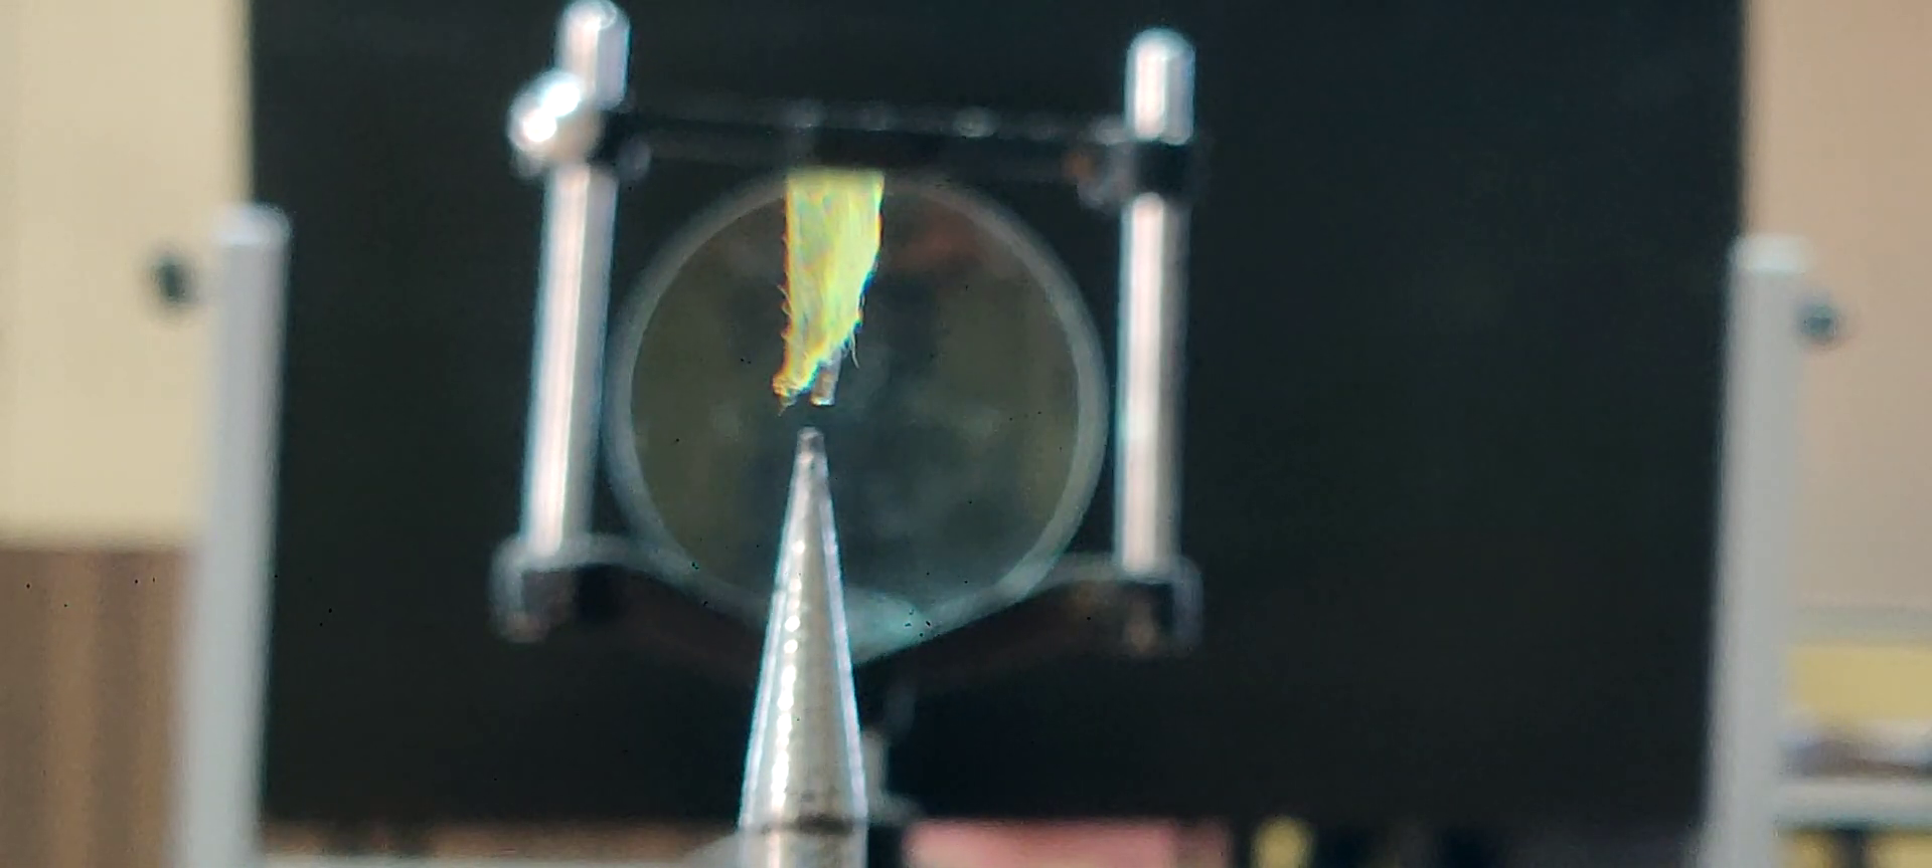Okay, there is a vertical gap, there is a slight horizontal distance in between them still.